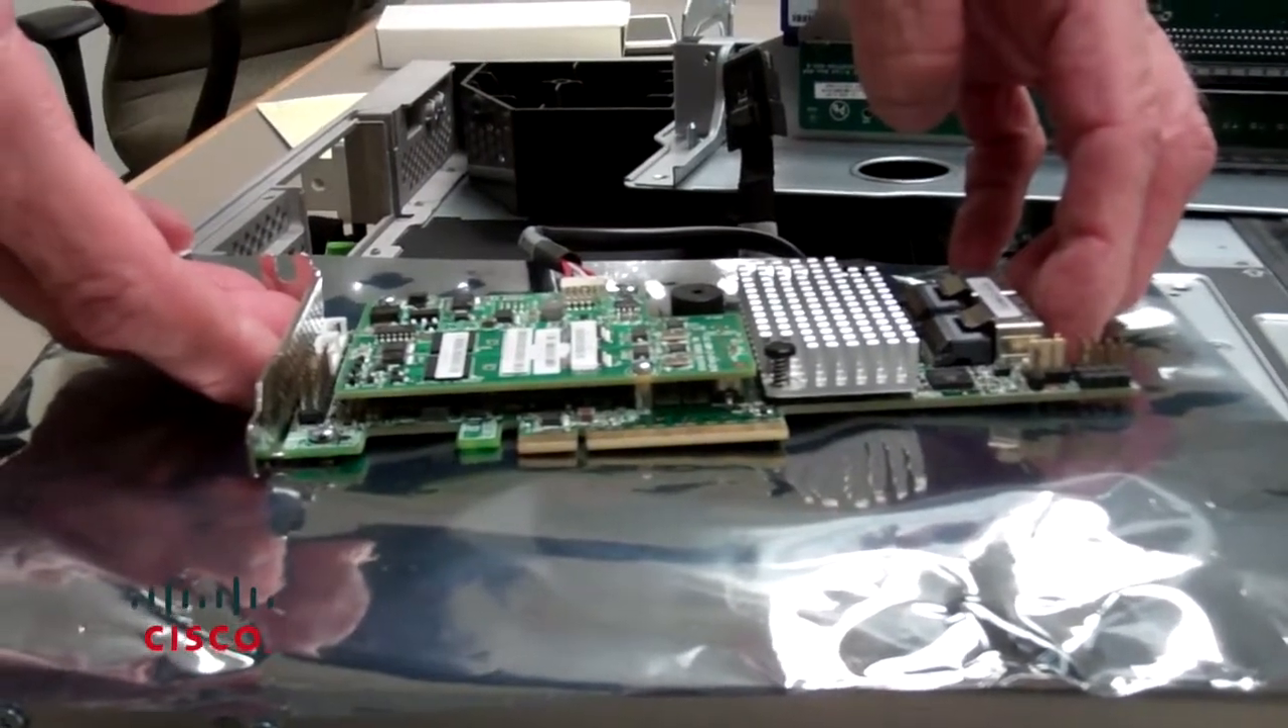We have now installed the daughter card onto the new RAID card.